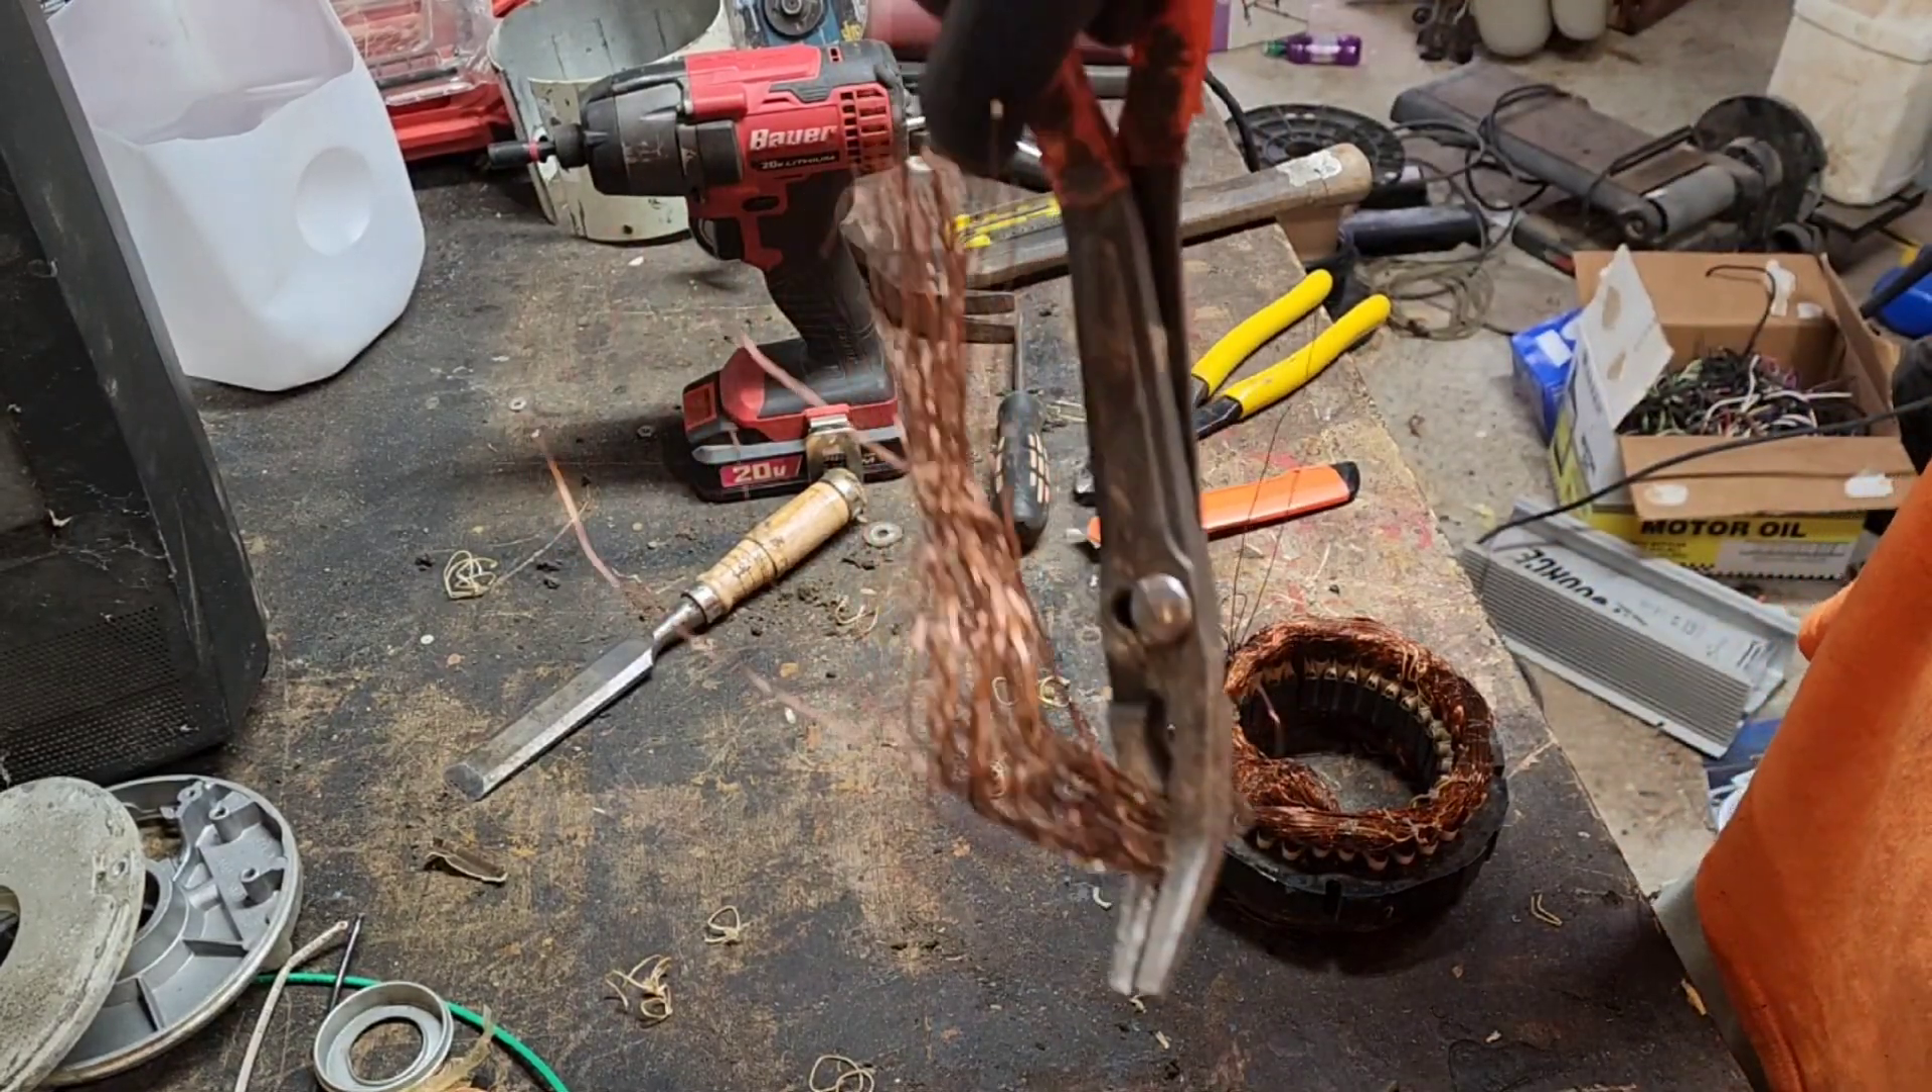There's our first bit of copper pulled out.